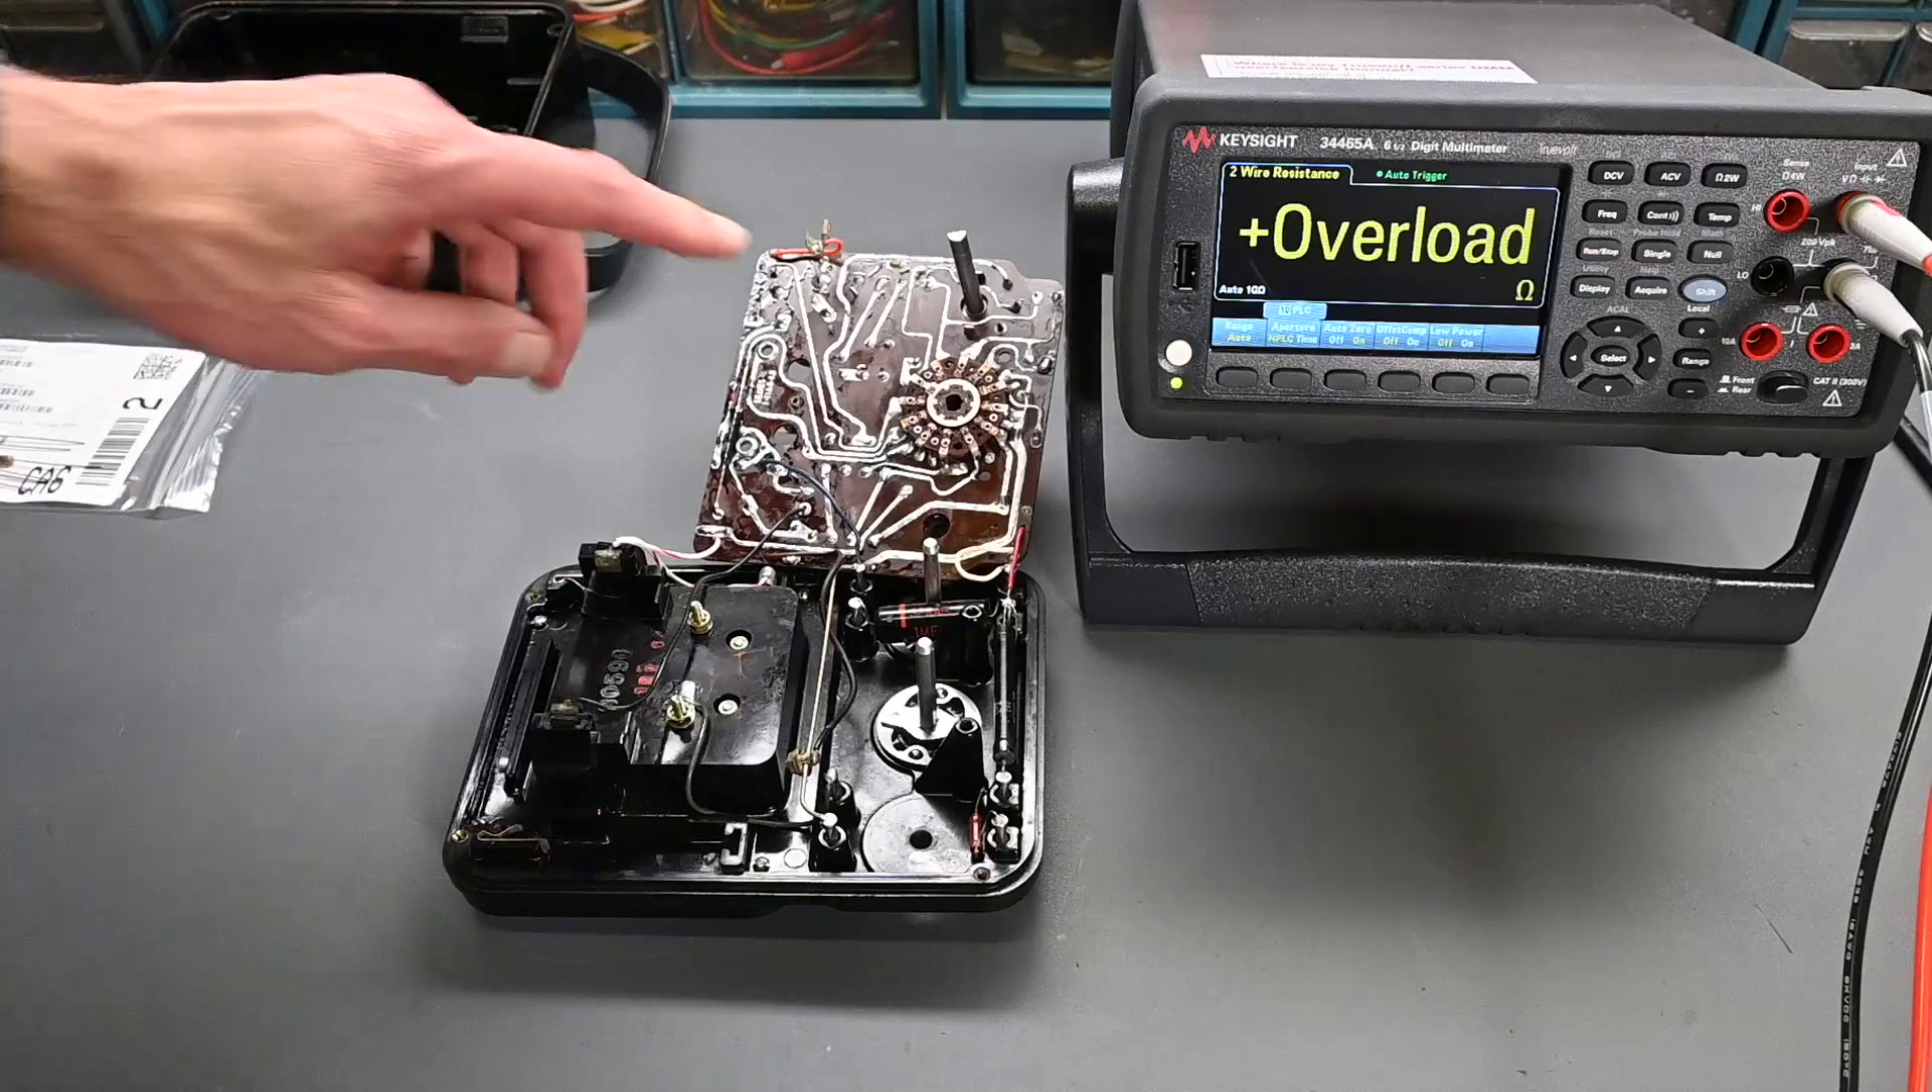Alright, I have the circuit board removed, so I have access to the back of the board.